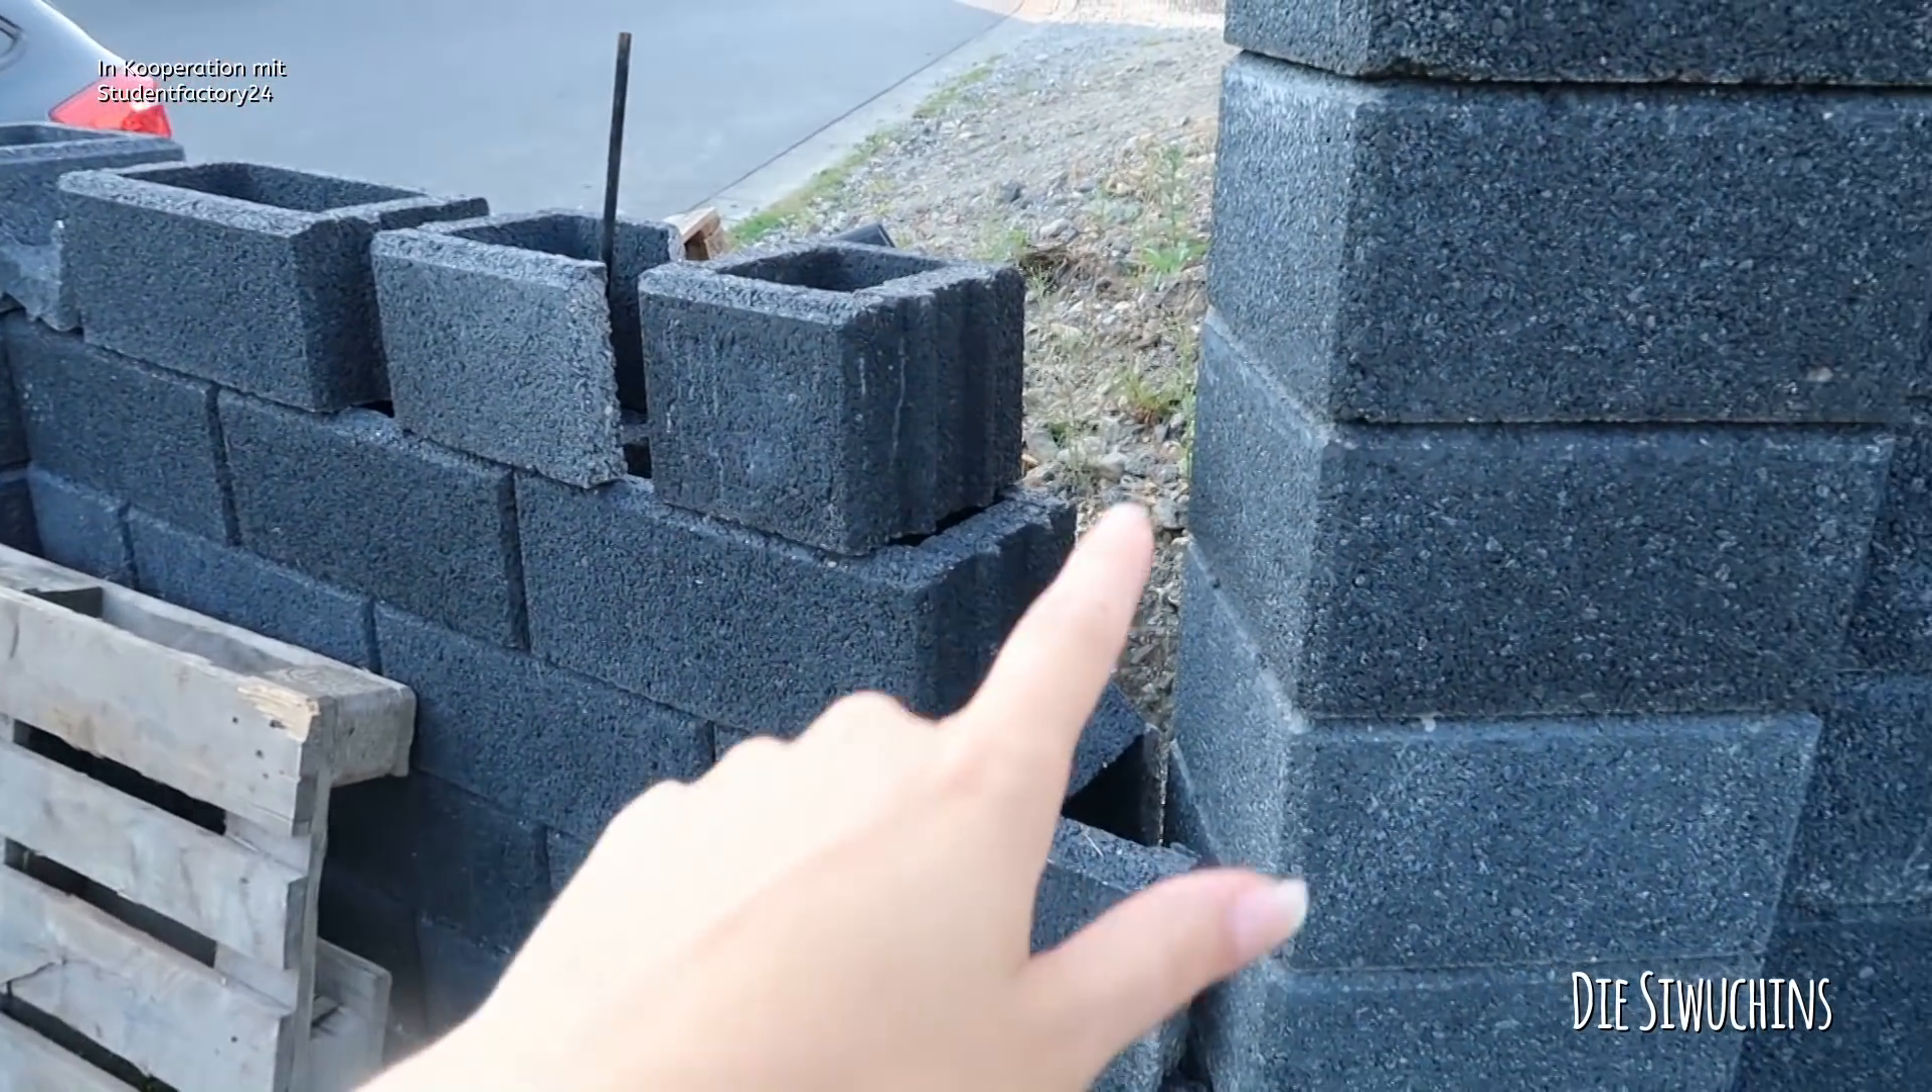Hier fehlen nämlich noch zwei, drei Steine und die Abdeckplatten.